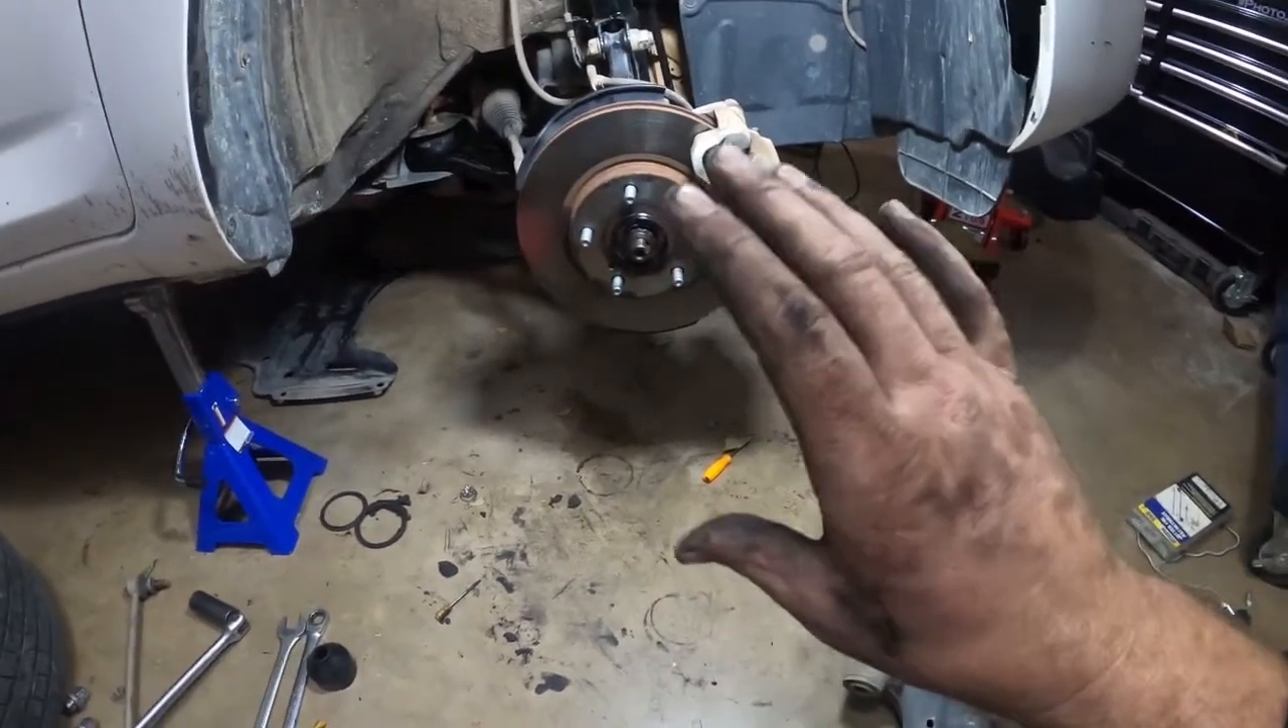All that's really left to do on this side is put the wheel in.